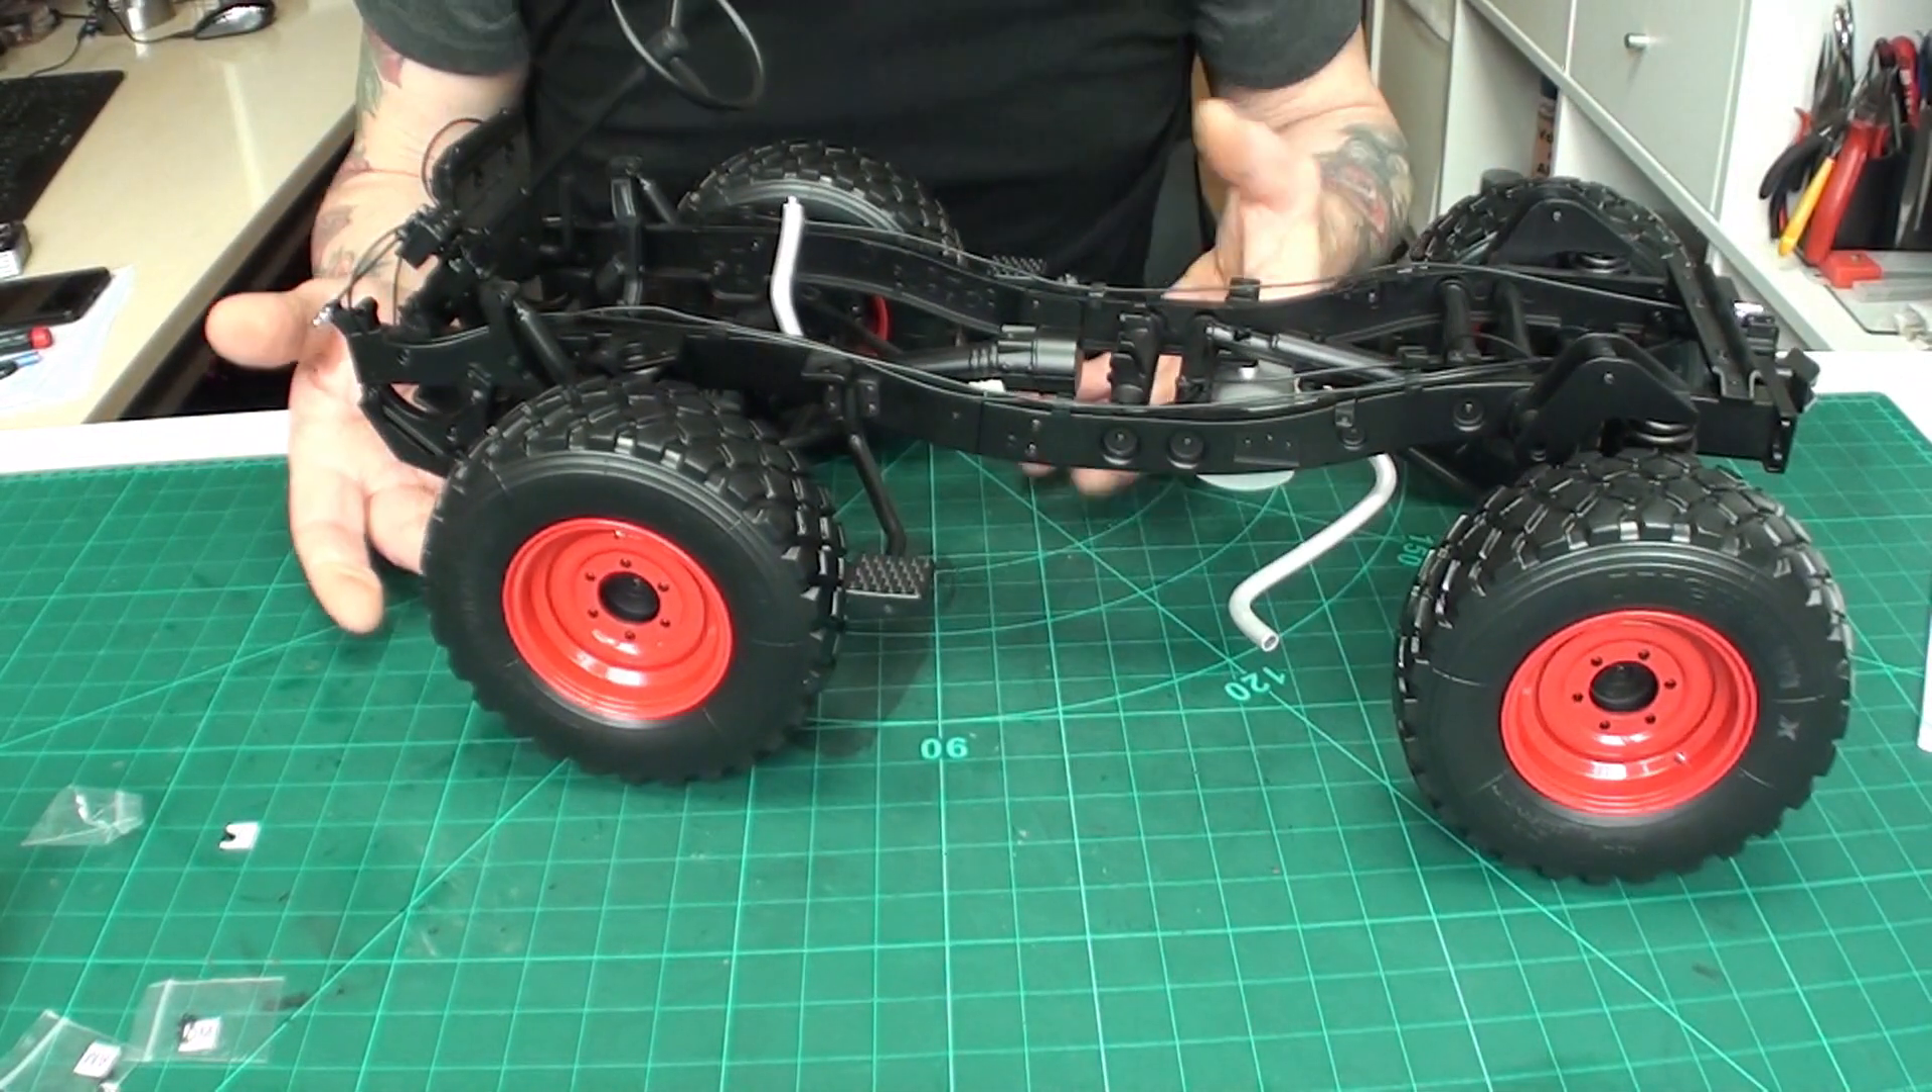Und ich habe doch schon mal die Räder ran geschraubt.